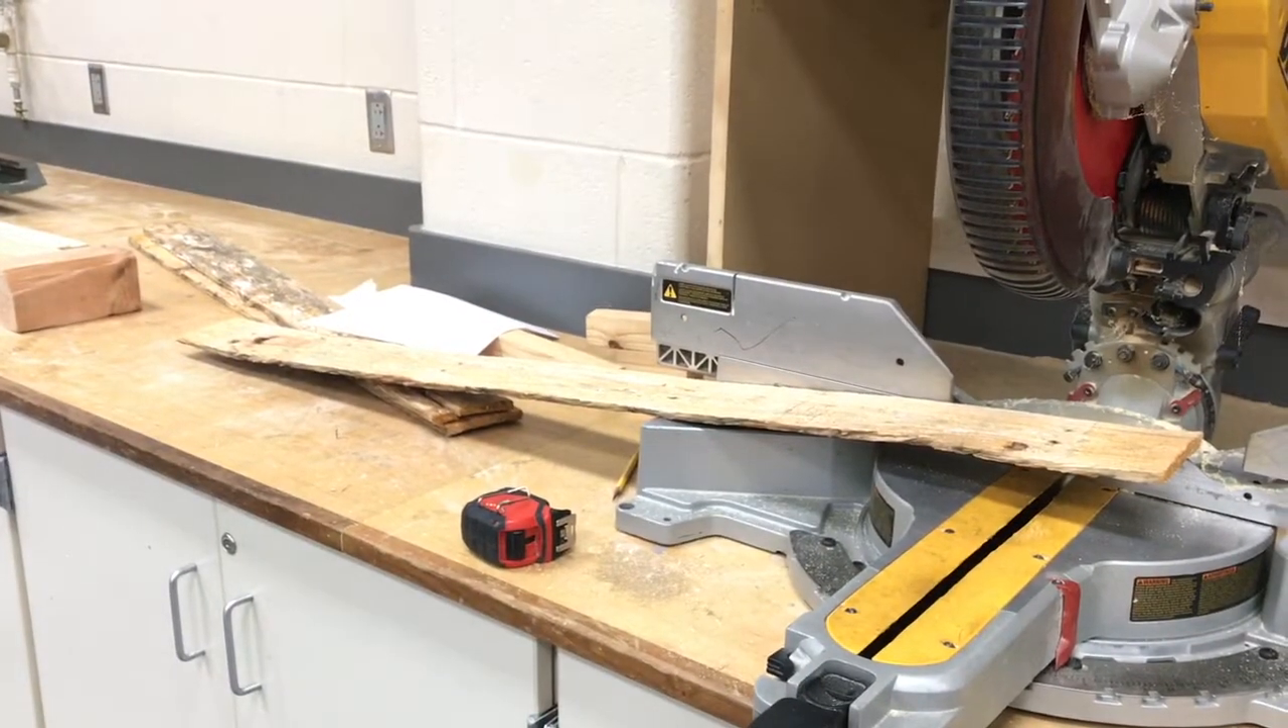So right now my work piece is not flat against the table.